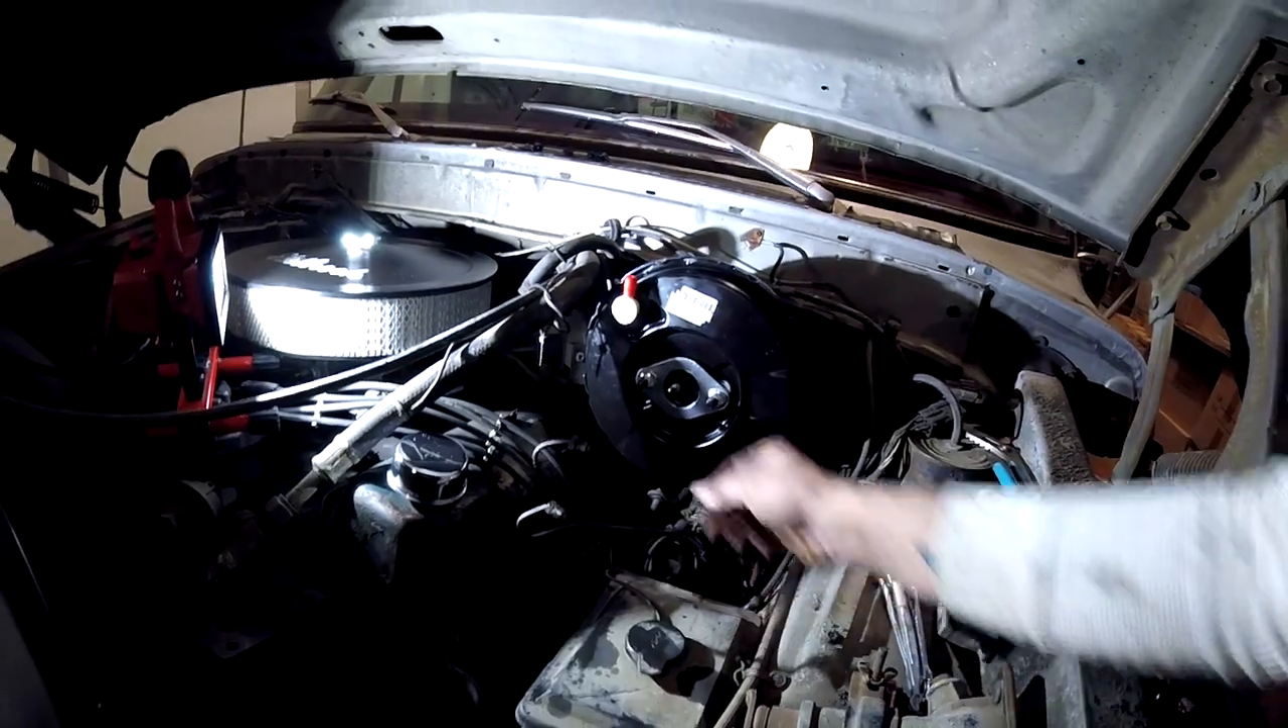Brake booster is in just got to put the master cylinder on here and do a little bit of bleeding.